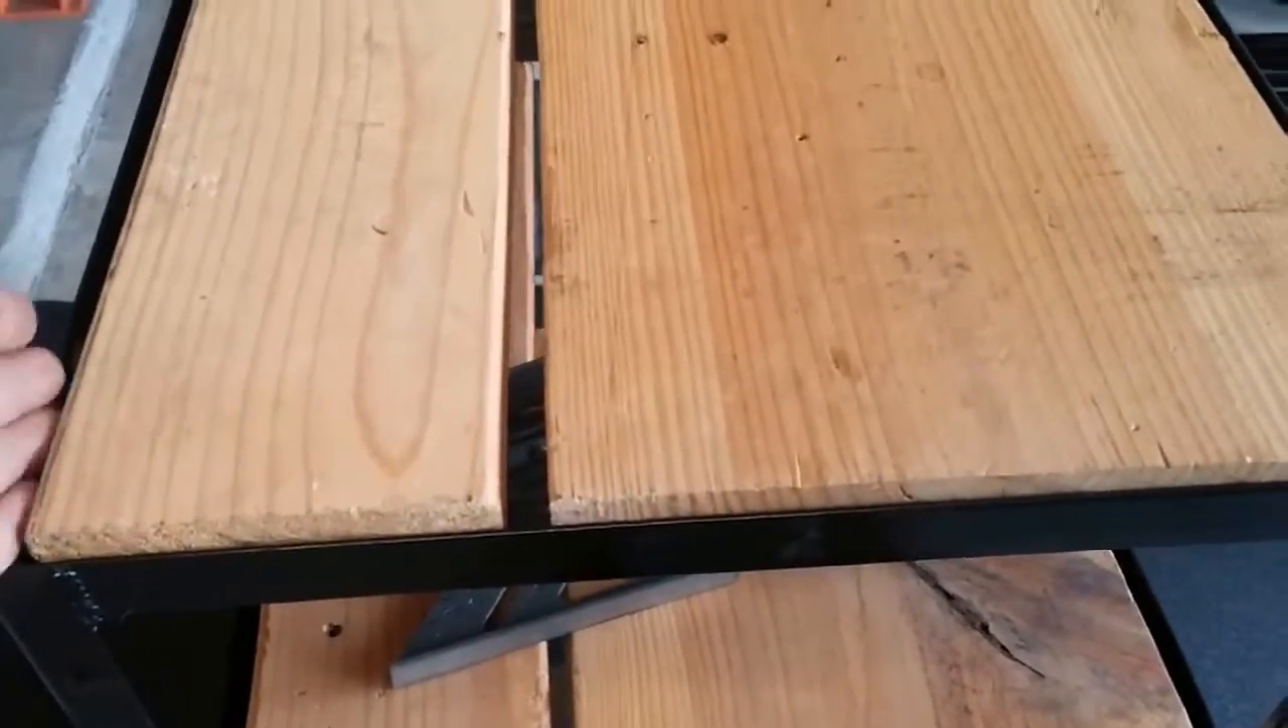As you can tell, you know, looking at the top, you know, I've got a two by 12 and a two by six. There are some gaps here.